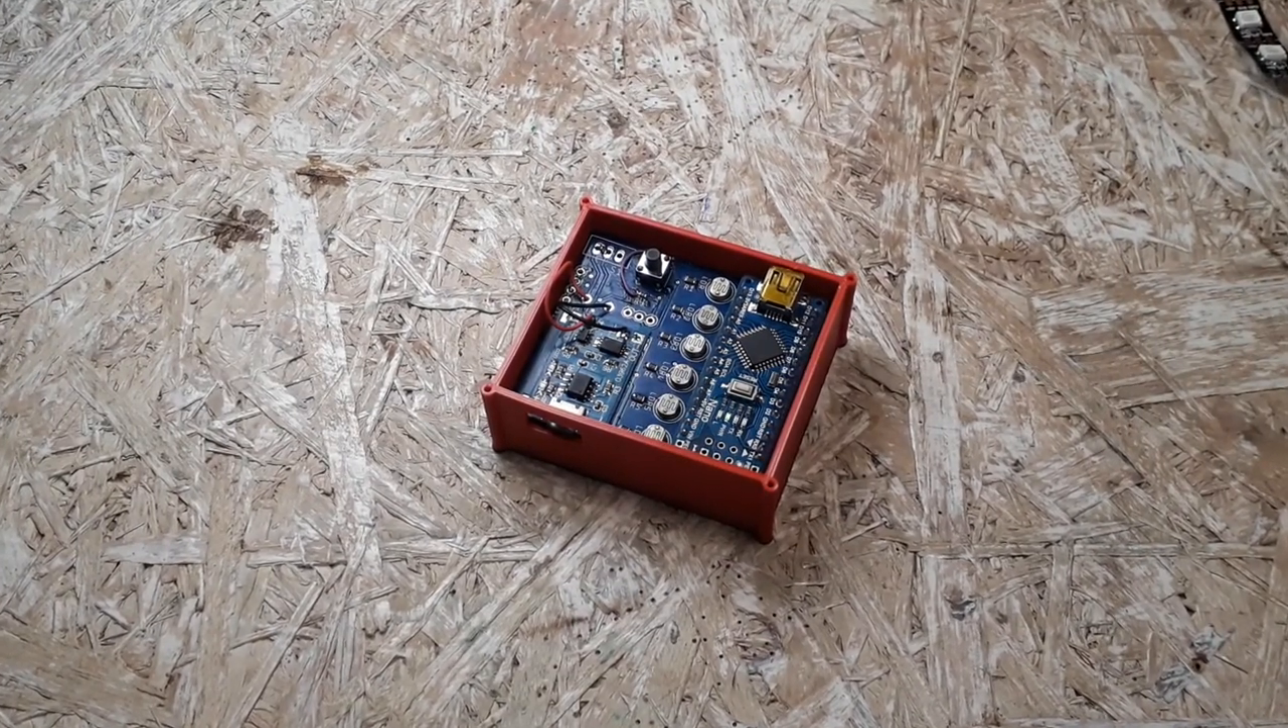I haven't screwed the housing together yet because I have to program the boards first.